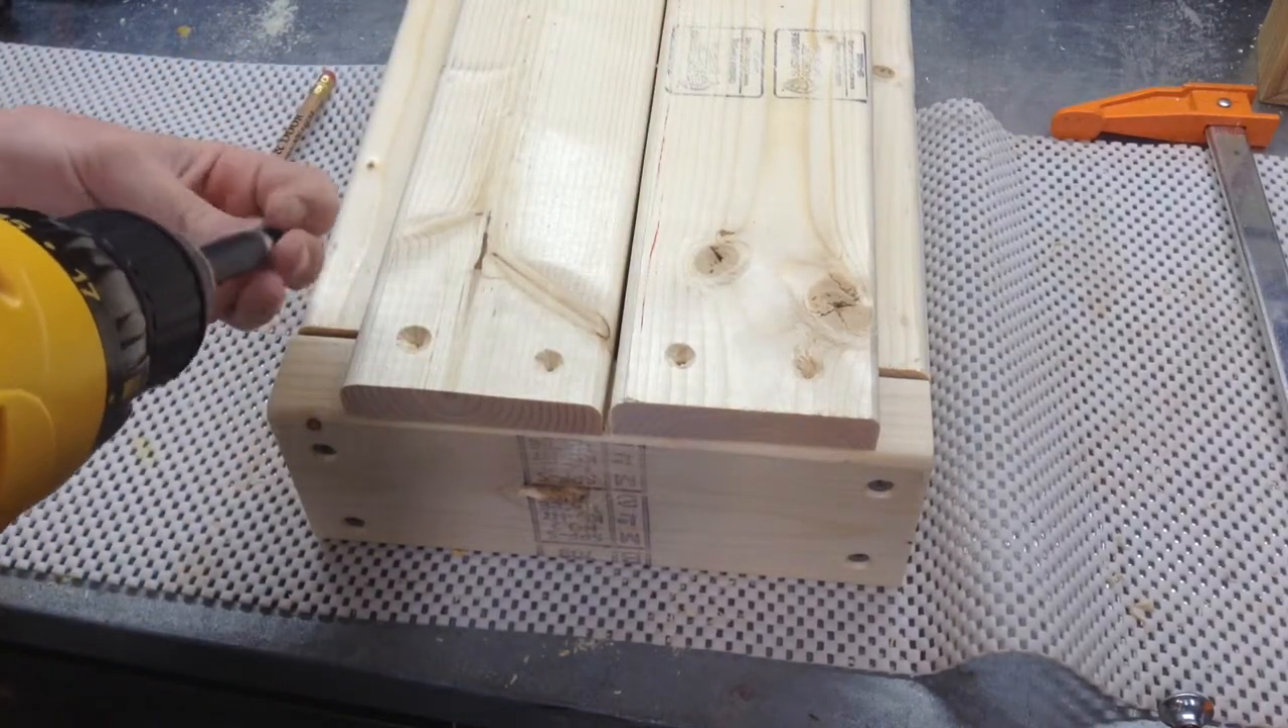And so I'm just going to finish up with putting these last screws in.